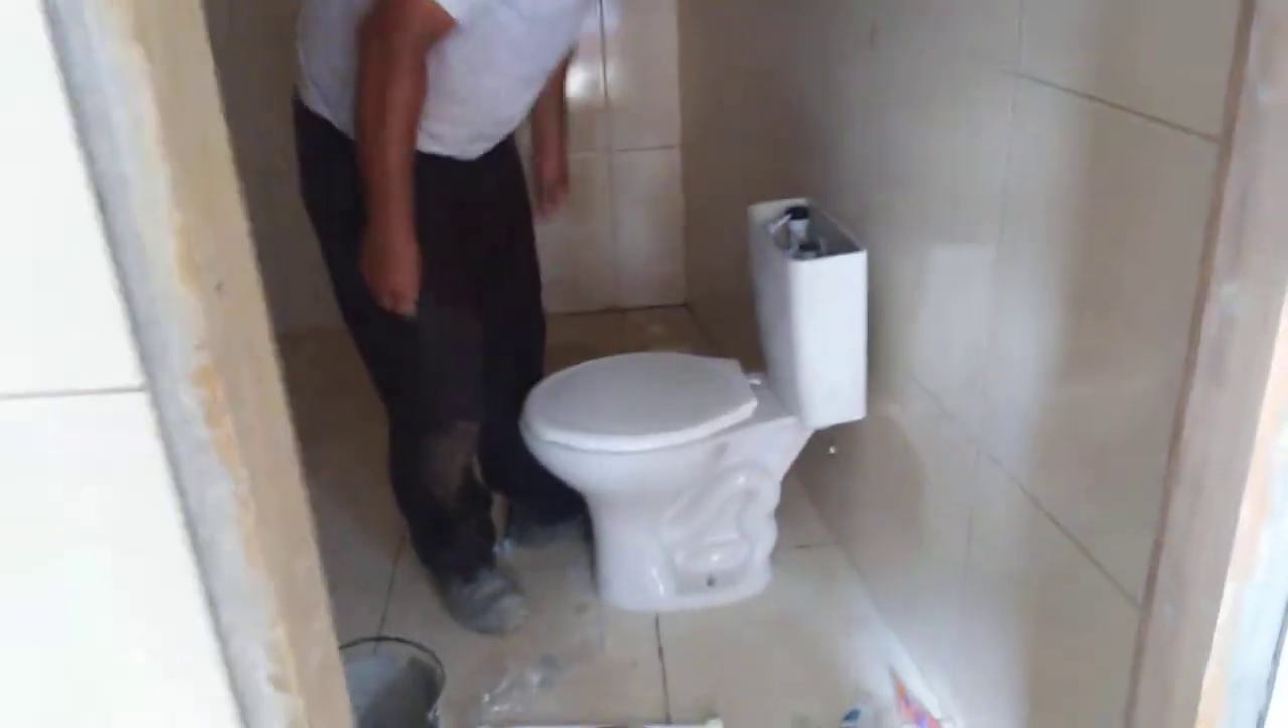Terminei de colocar aqui a descarga acoplada aqui agora.